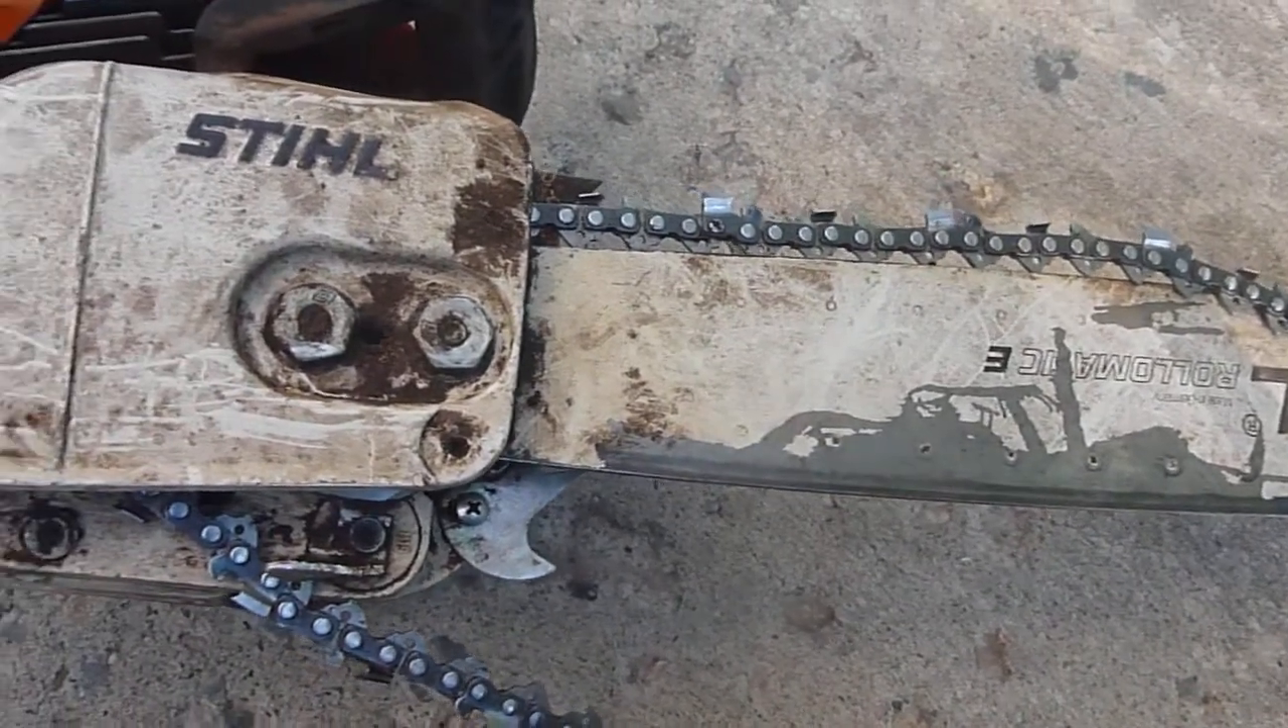Last time I was out, I was cutting some brush and I flipped the chain off. I haven't put it back on yet because I'm going to sharpen it.